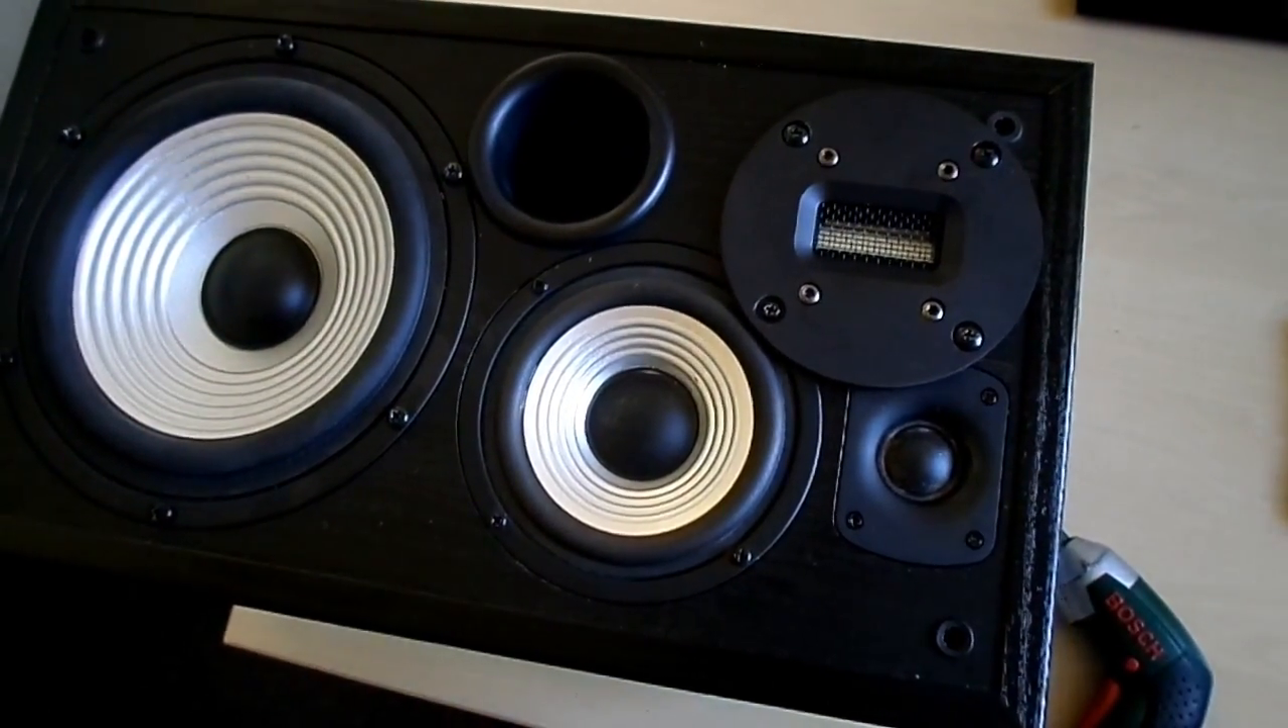Теперь установим на место низкочастотный динамик Готово.